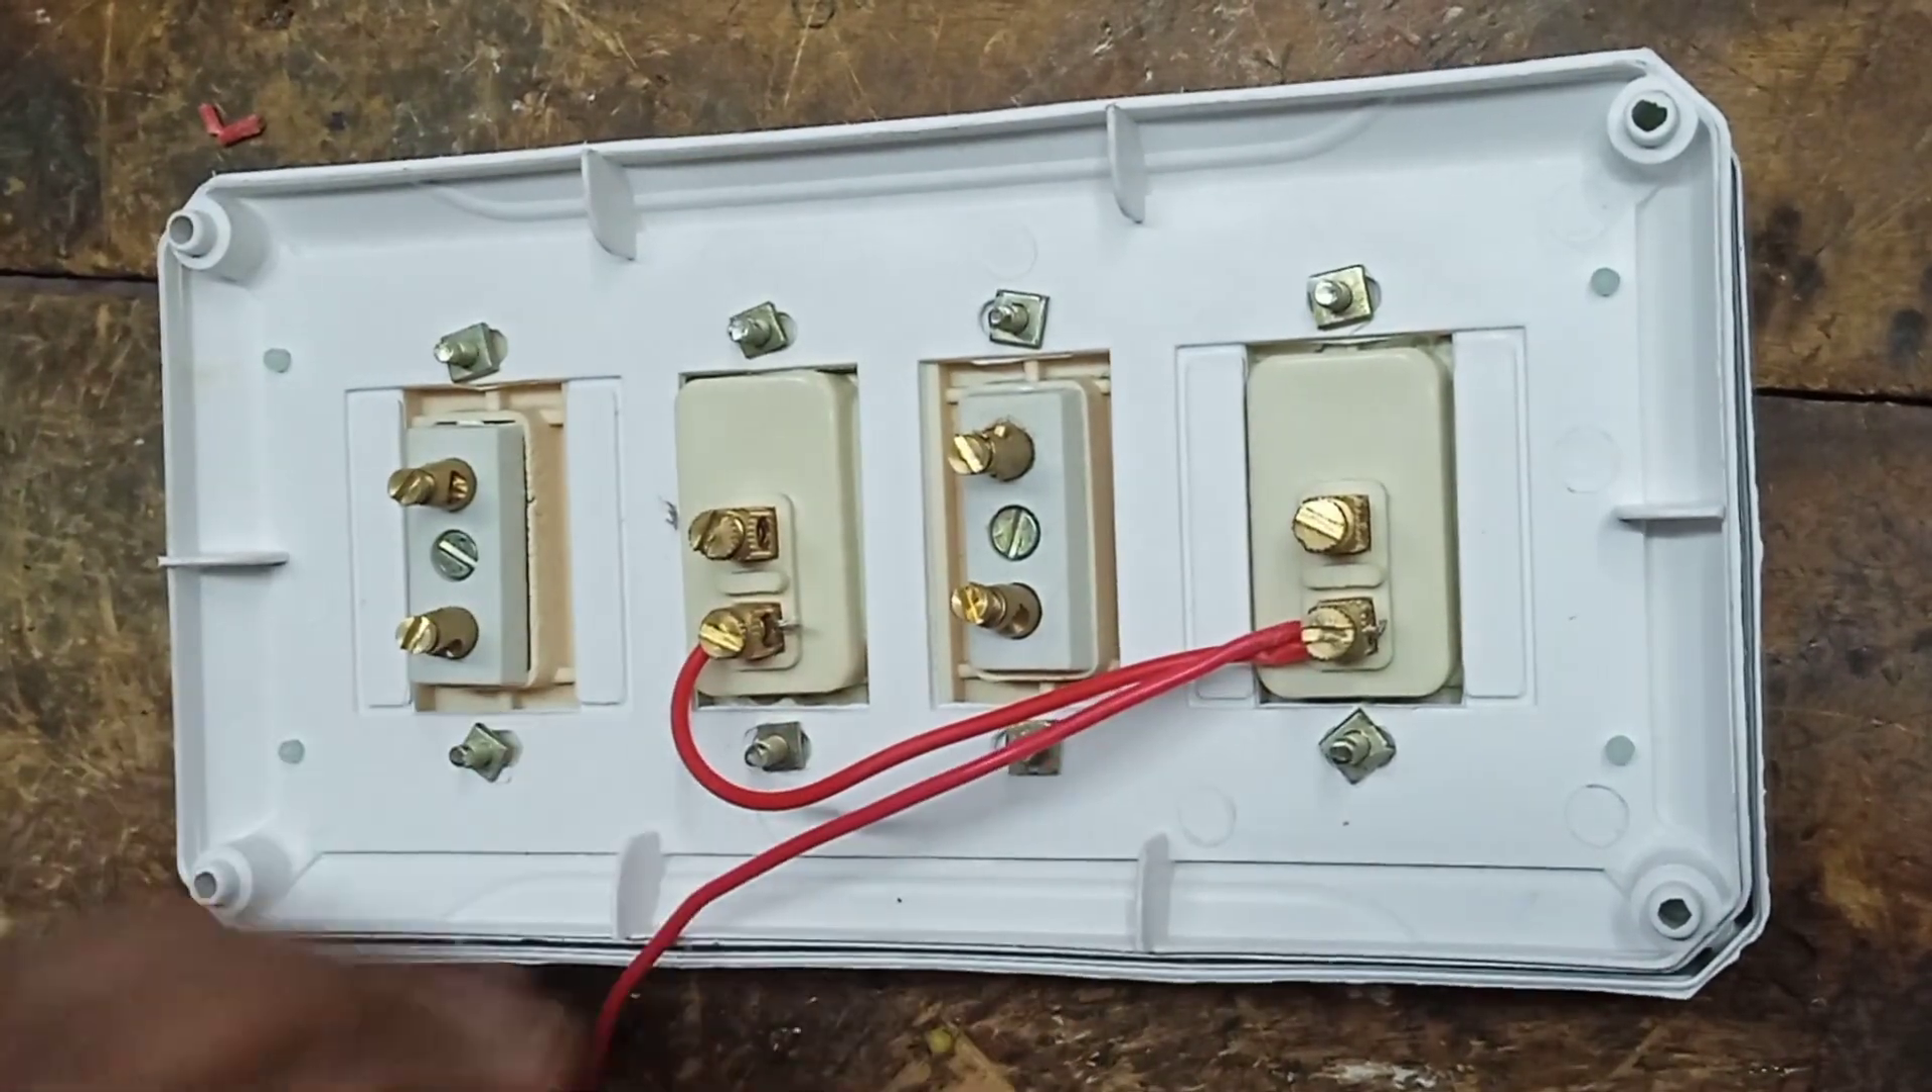दोनों स्विच की नीचे वाले पॉइंट पर हमारा फेस का कनेक्शन हो गया।